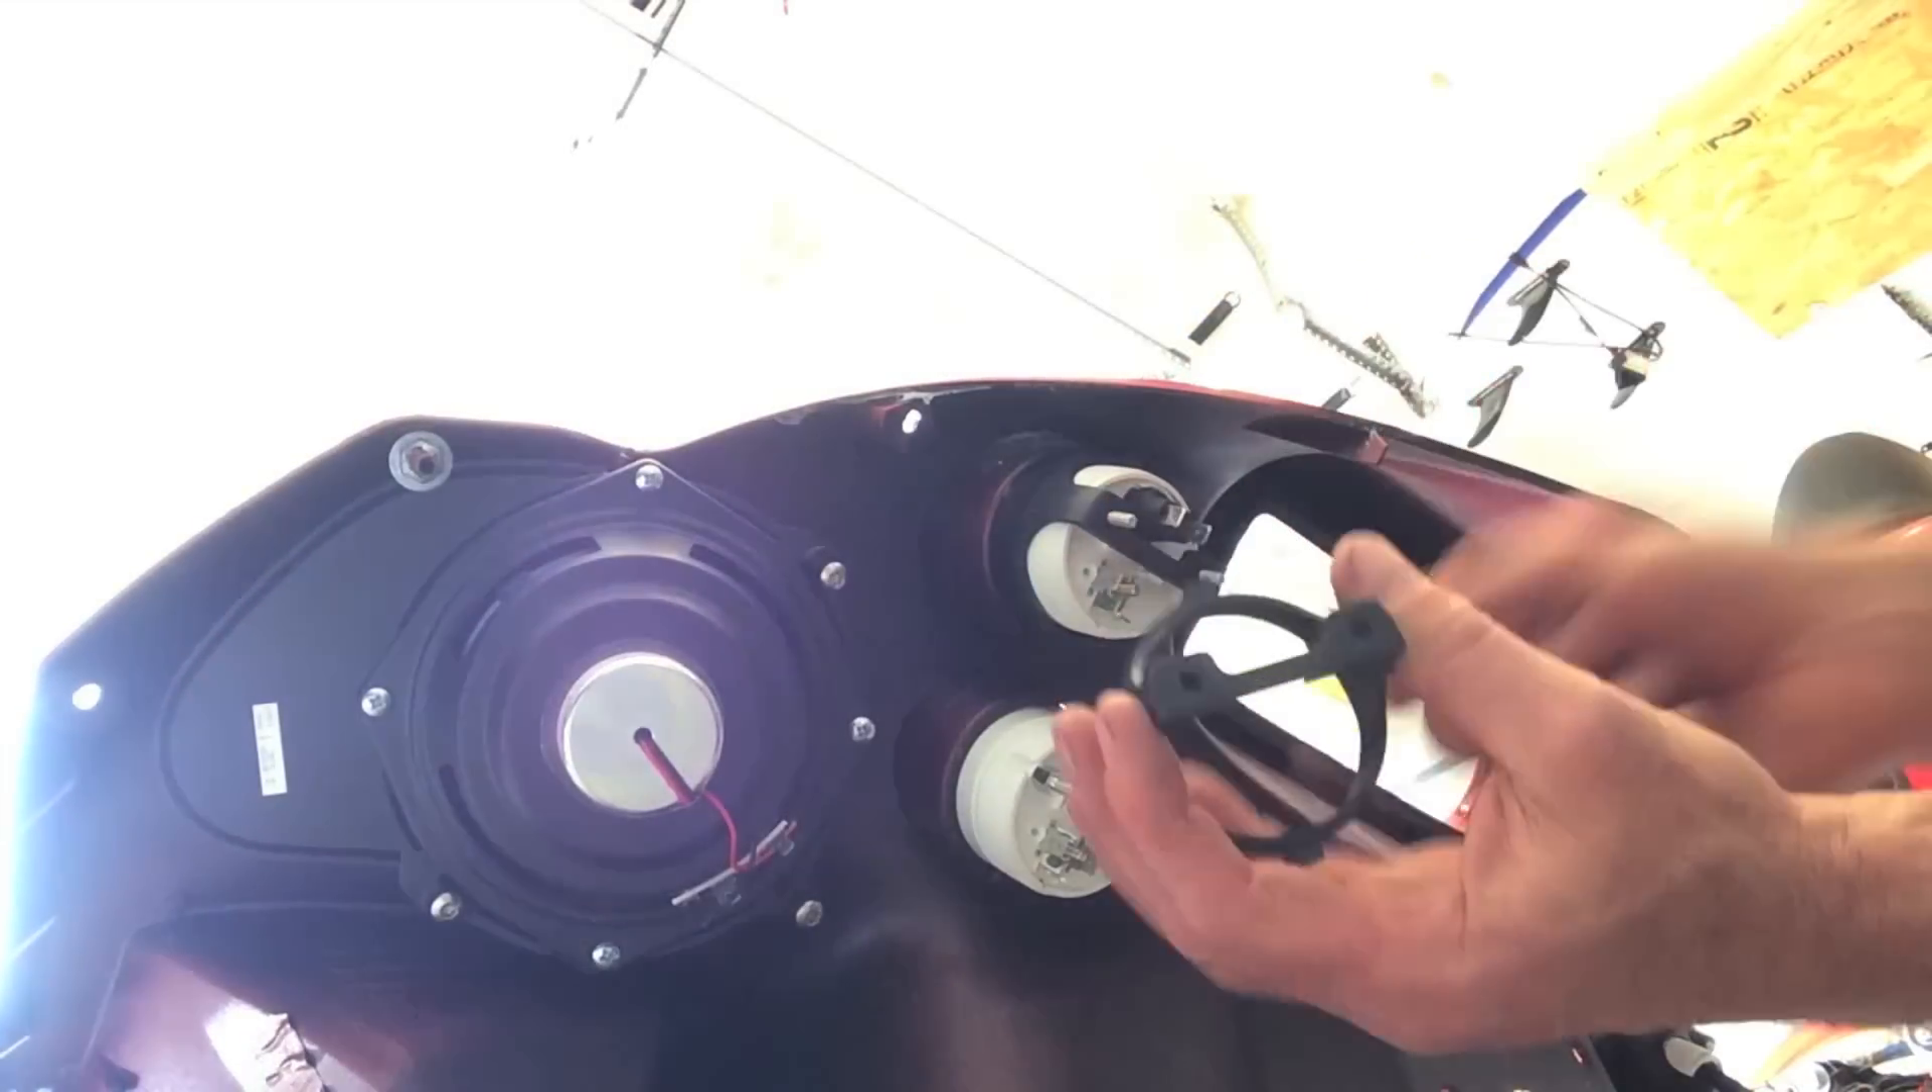So, right now I'm just putting in the gauges. I already put the speakers in.